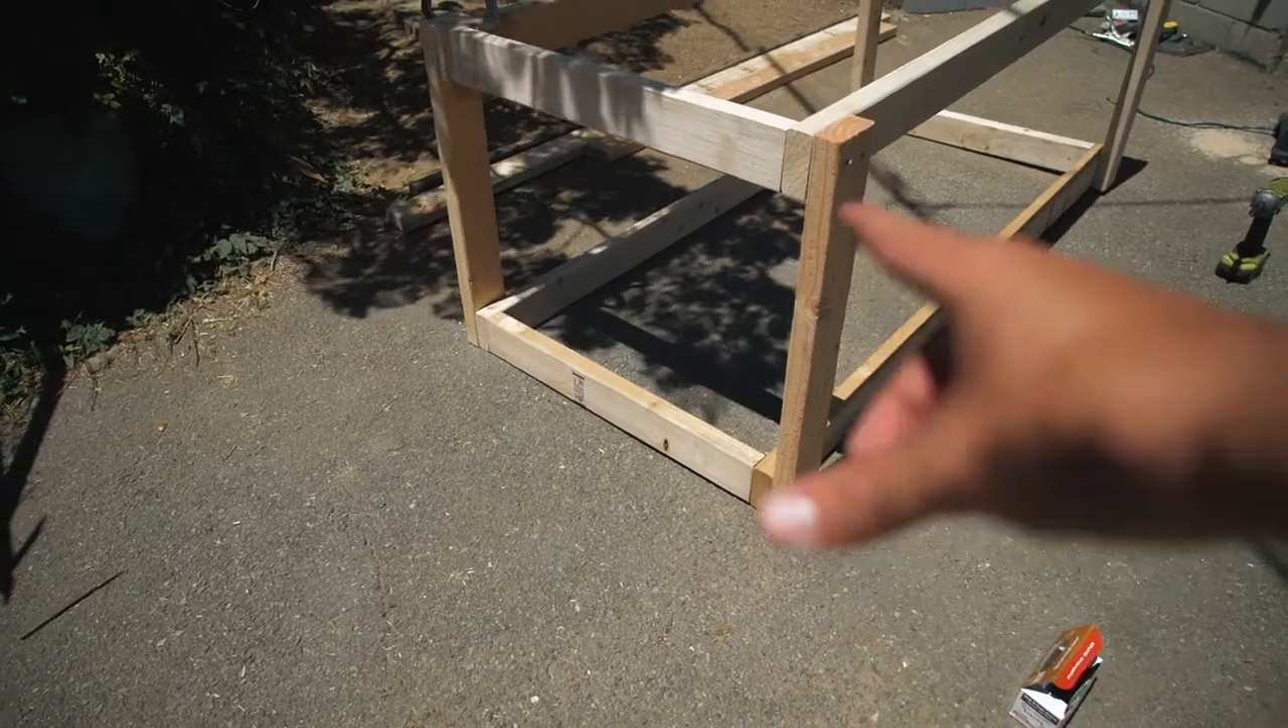We are just about done with the framing and lastly we got to staple all the chicken wire on and make a swing gate.